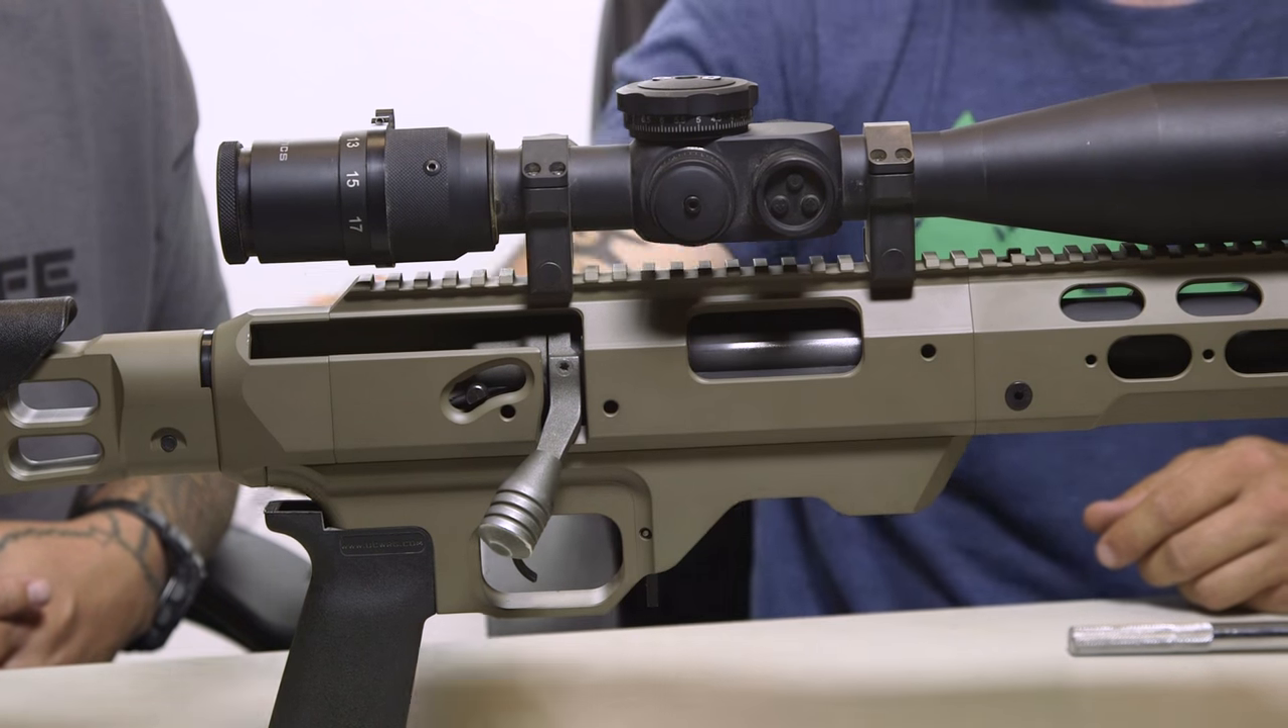Now our receiver is set down into the chassis.